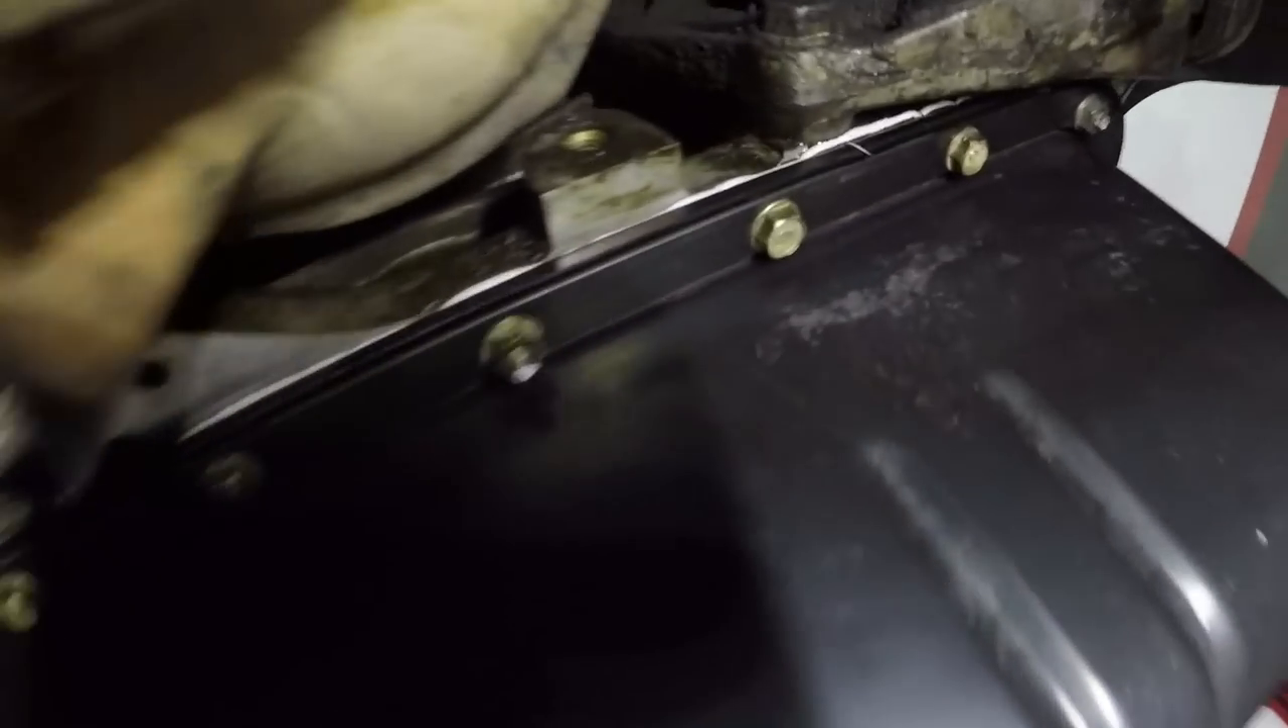O cárter já tá no local Vocês podem ver ali, ó.